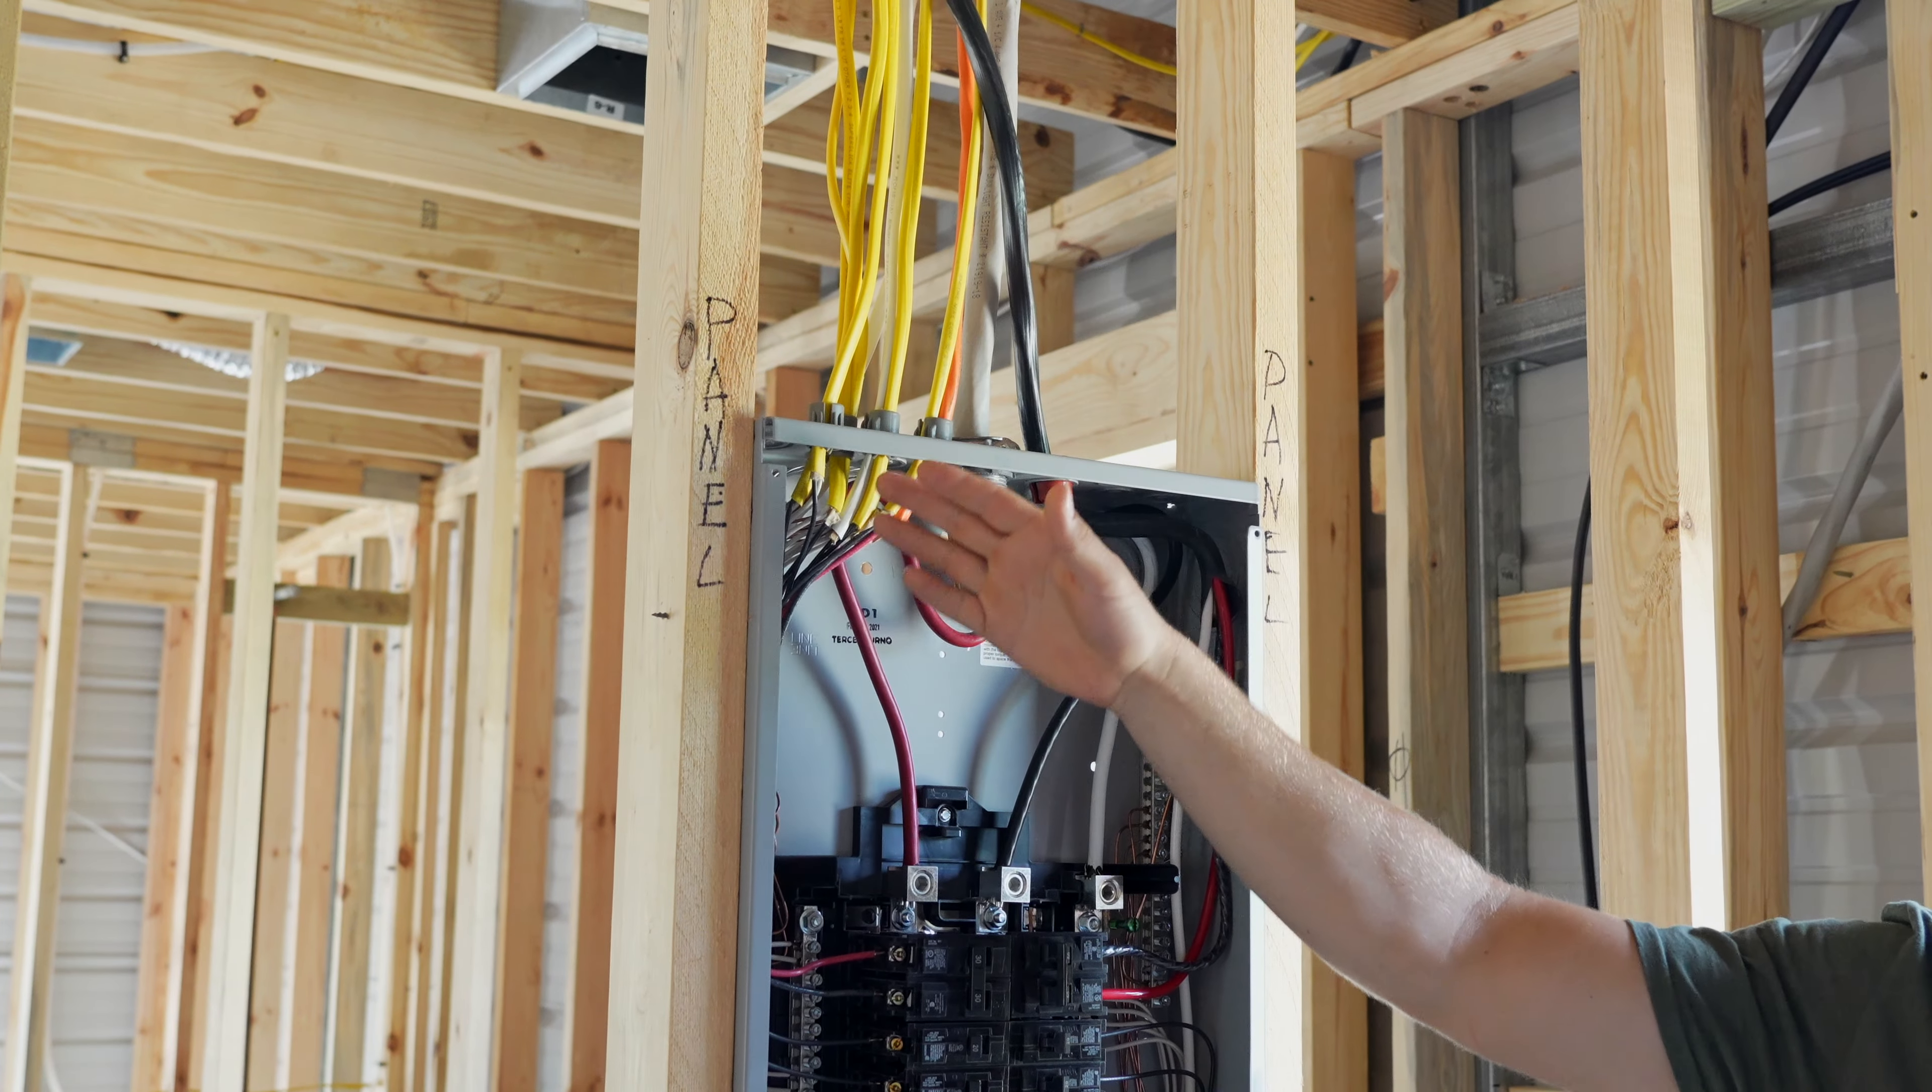The auxiliary panels are installed and all the wire is loomed into the panel.